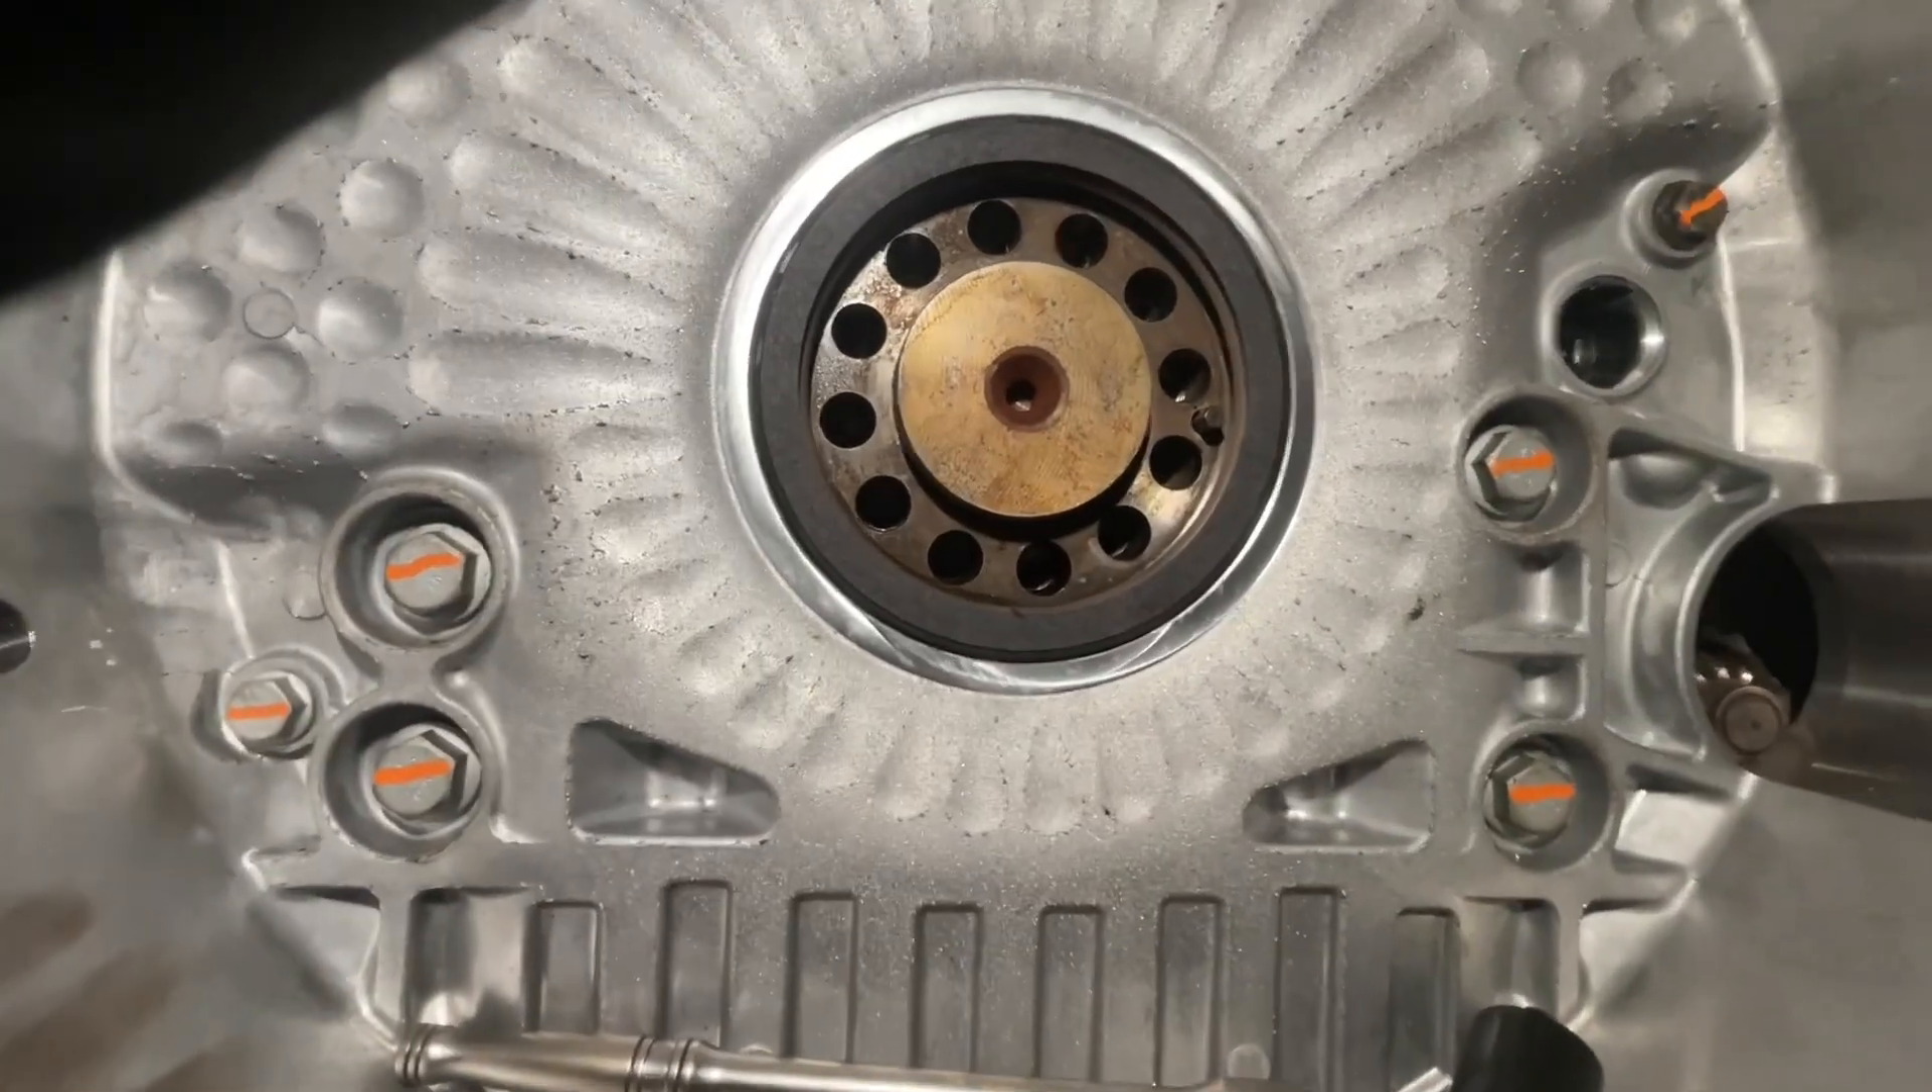And just like that the new seal is installed.